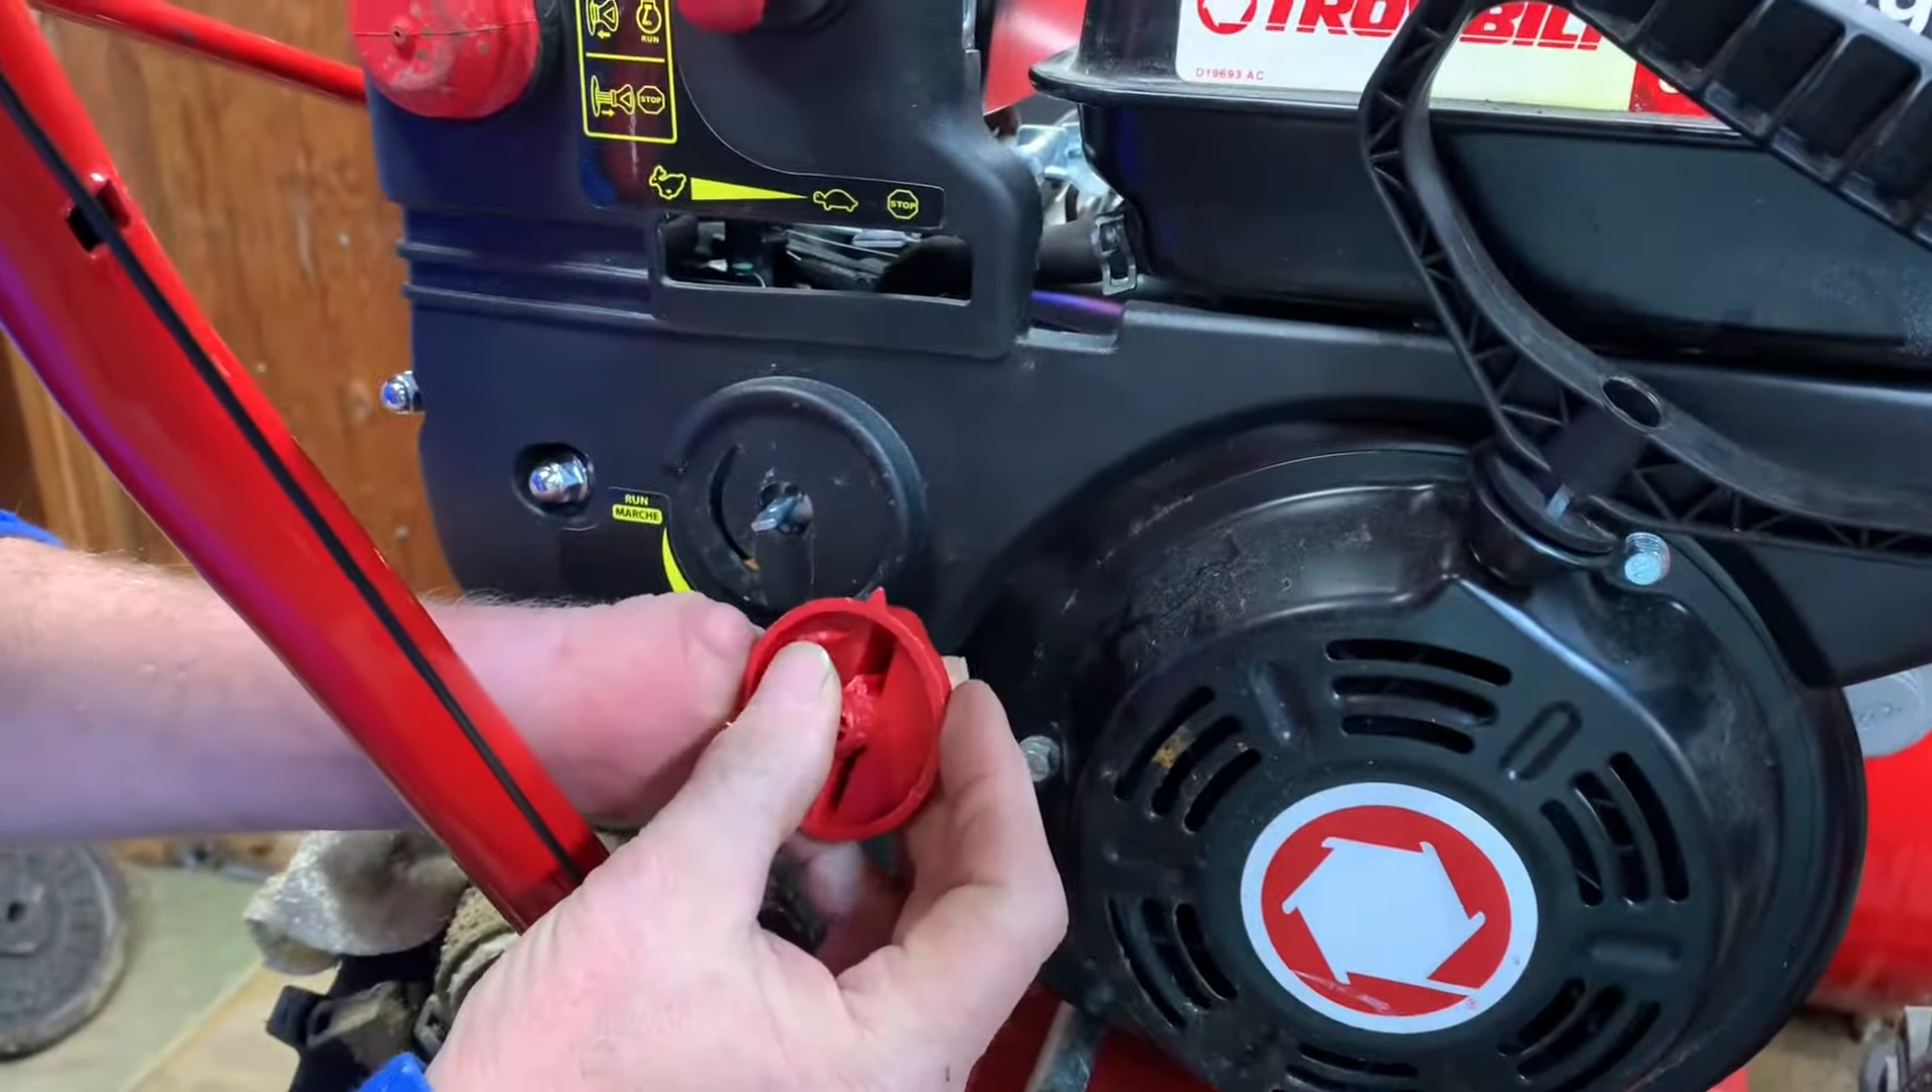Now we have knobs that we have to put on.